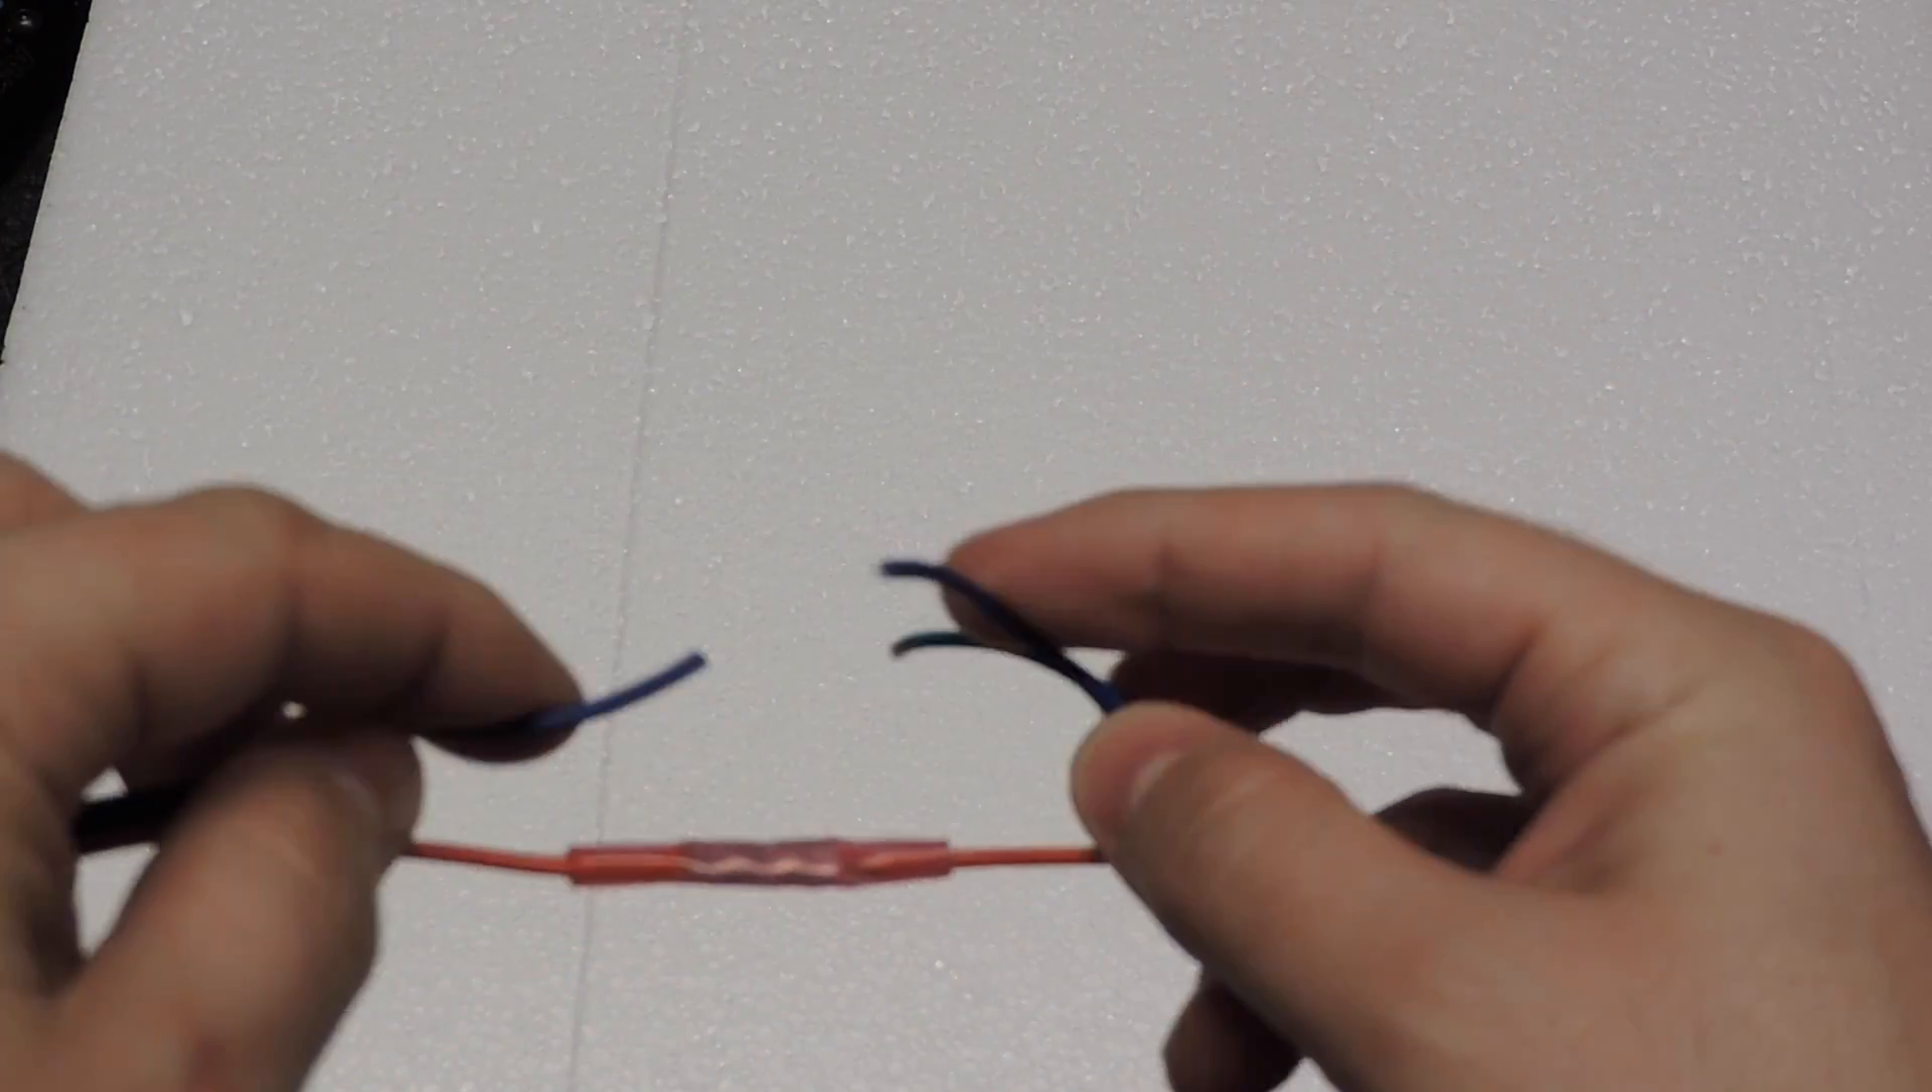And you can see here that fairly quickly, I won't hit it too much harder here, but you can see I've got a nice shrink wrap connection.